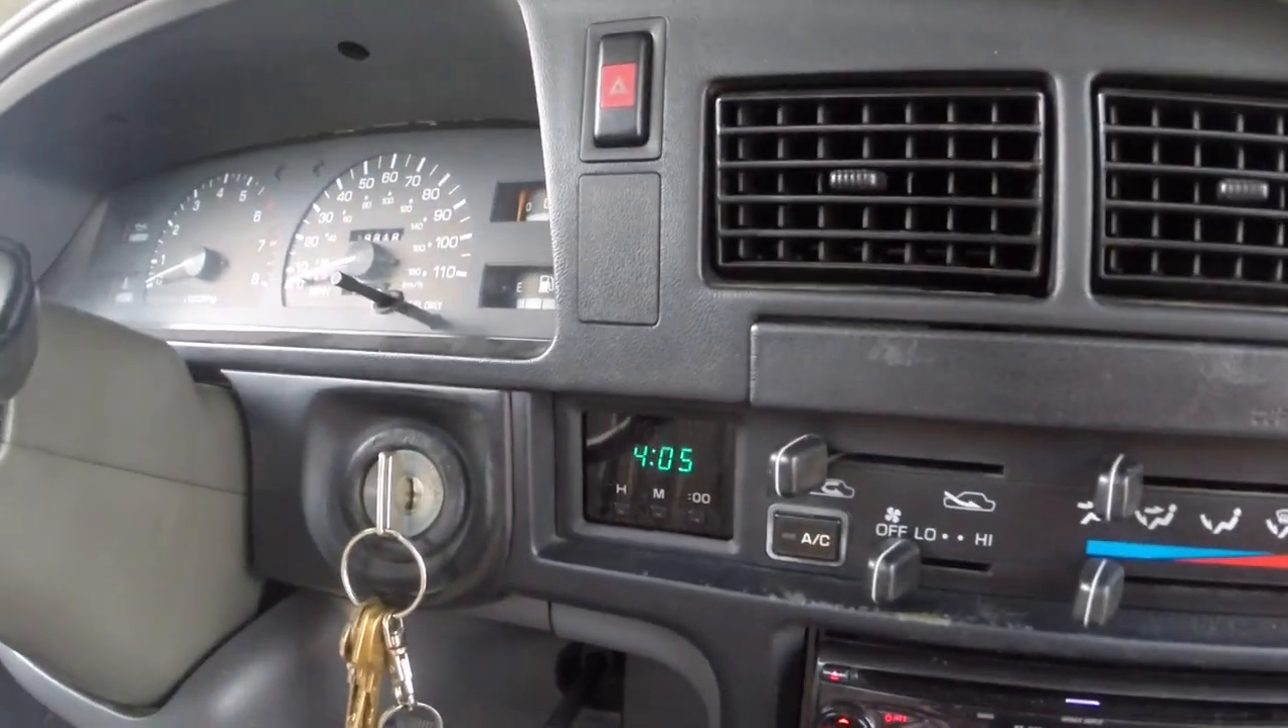Here's a final look at the clock how it sits perfect fit.